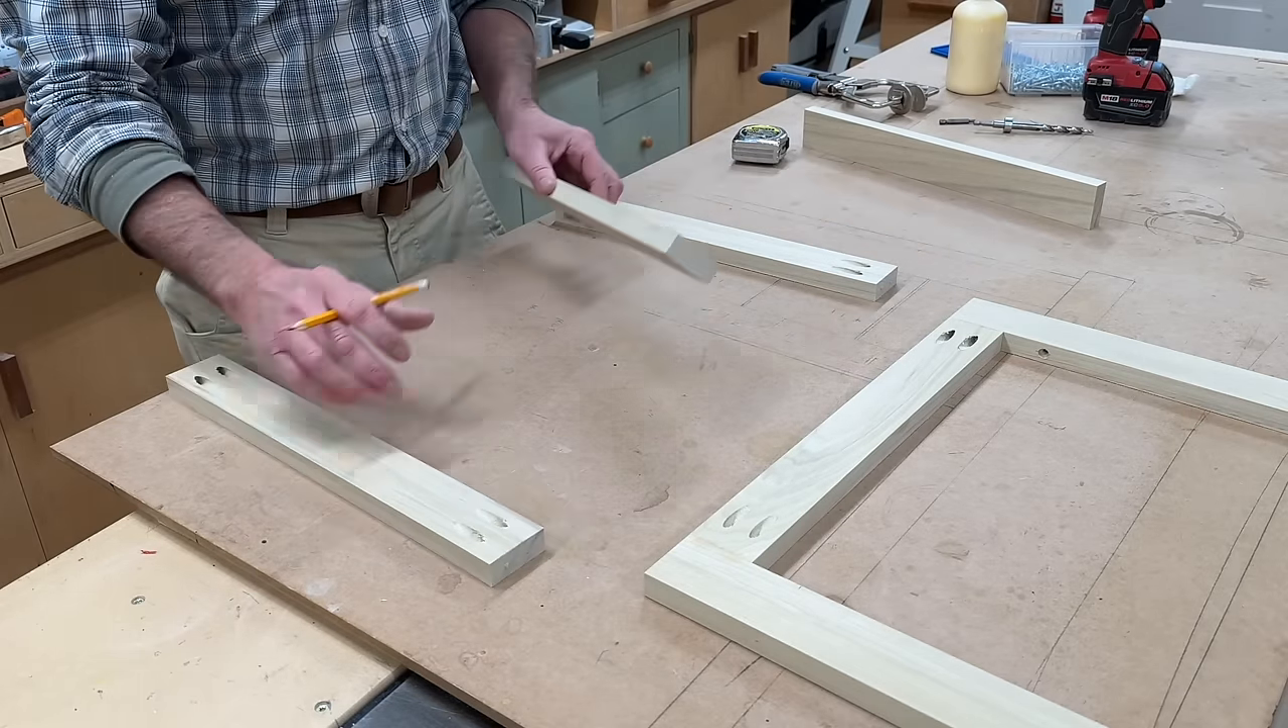Here's one of the frames that I've already assembled using the pocket hole screws.